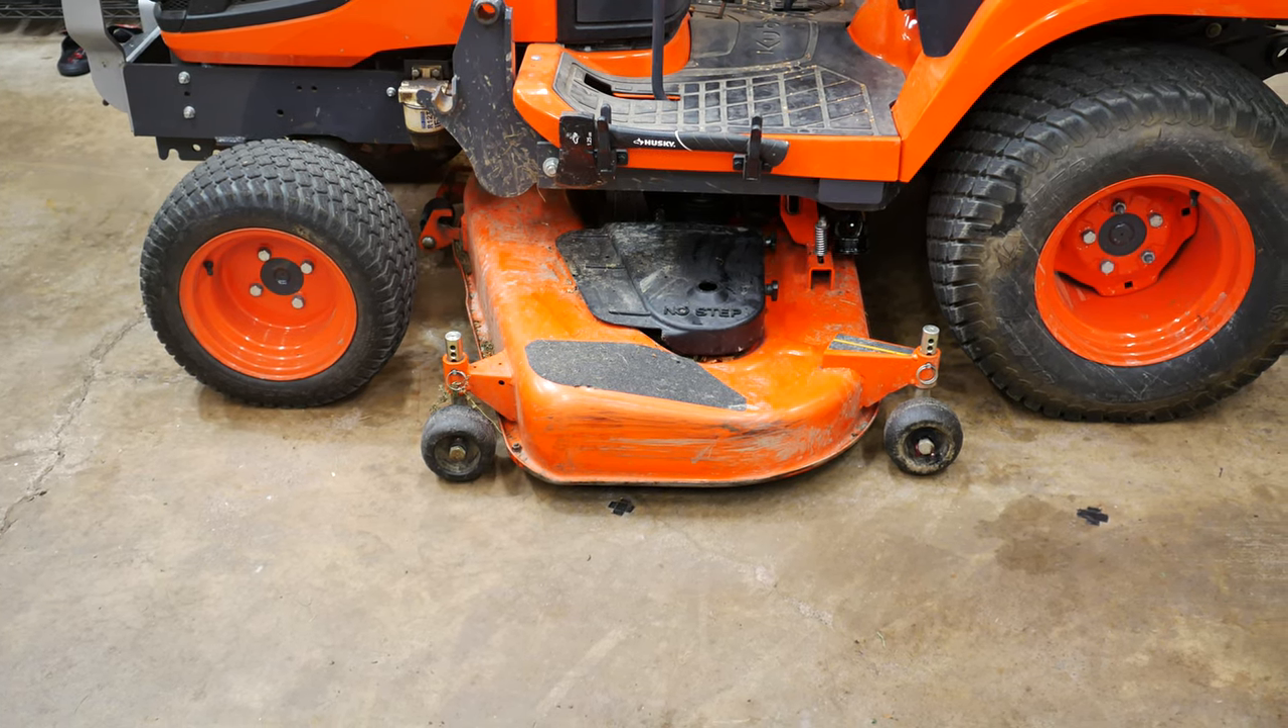So I have the belly mower underneath the mower.